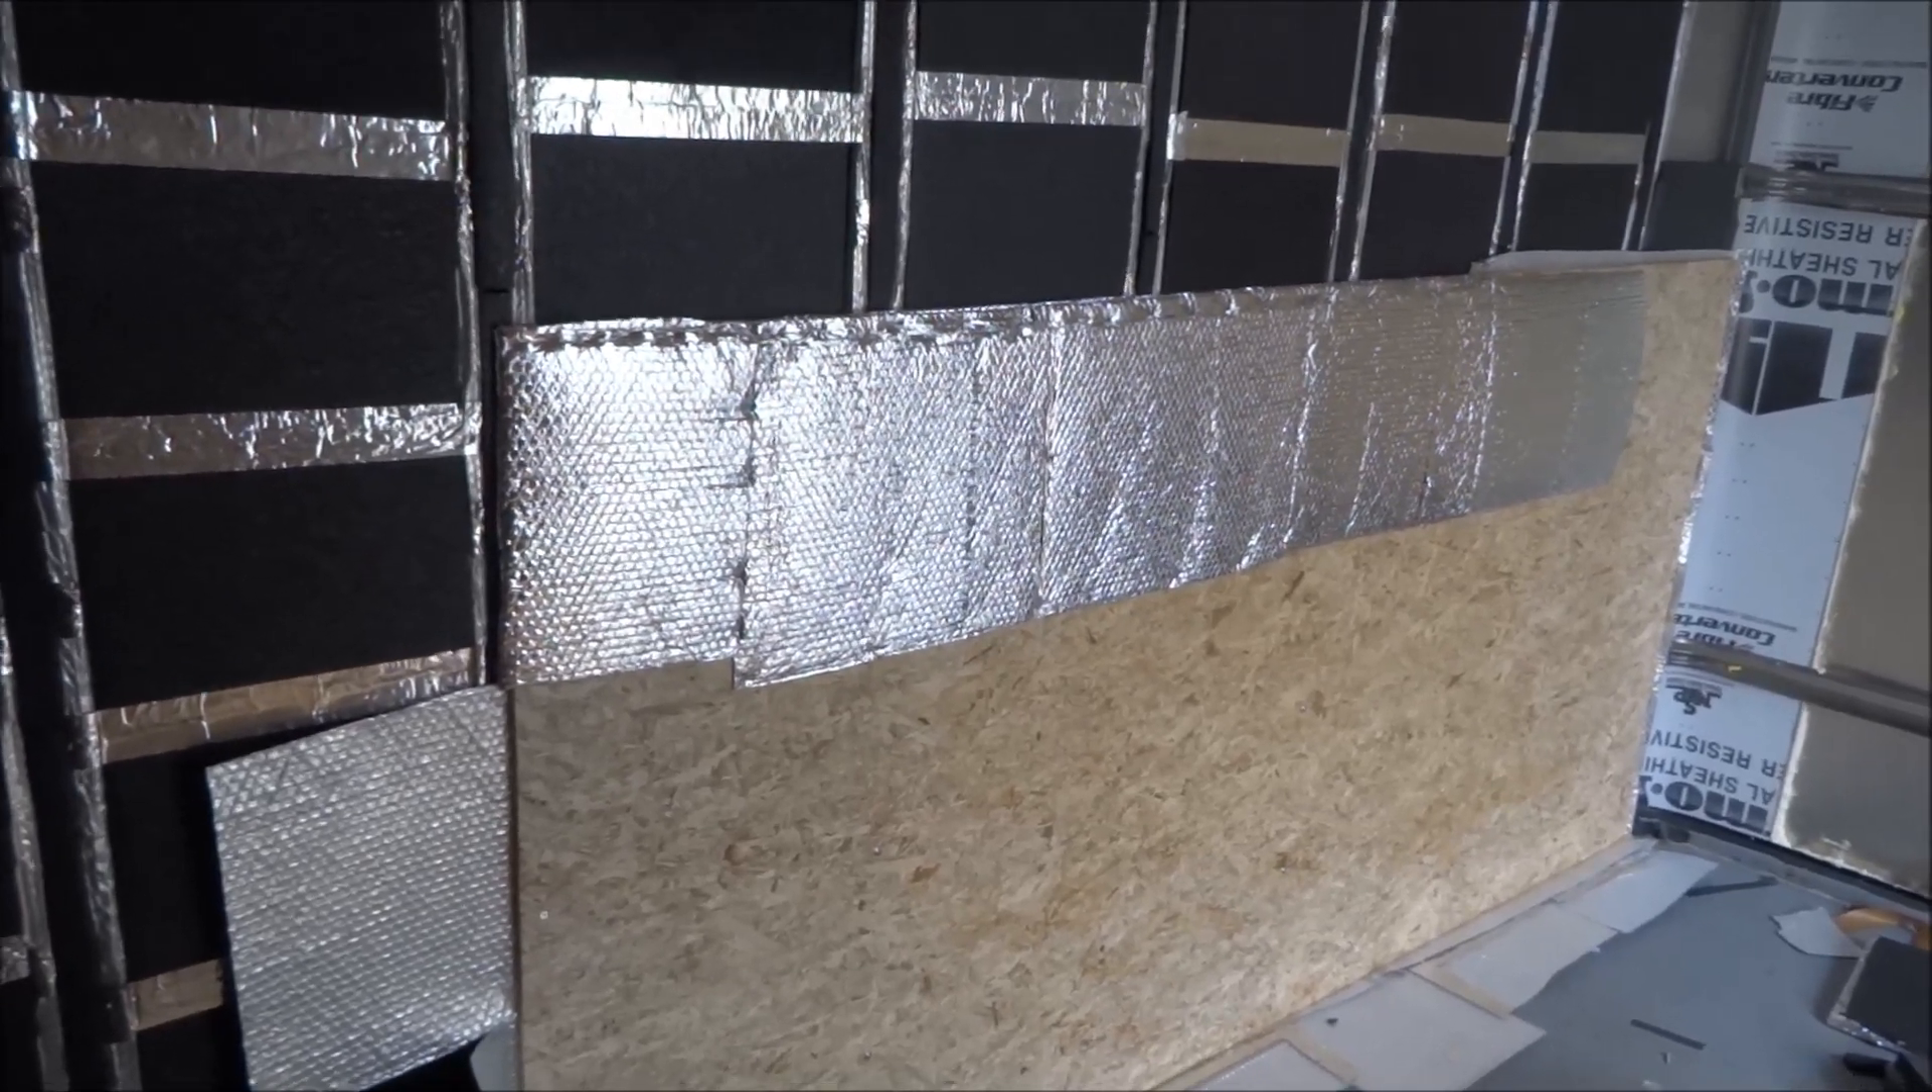So I got one of the walls up. I put vapor barrier on the other side as well as started this side with the vapor barrier.